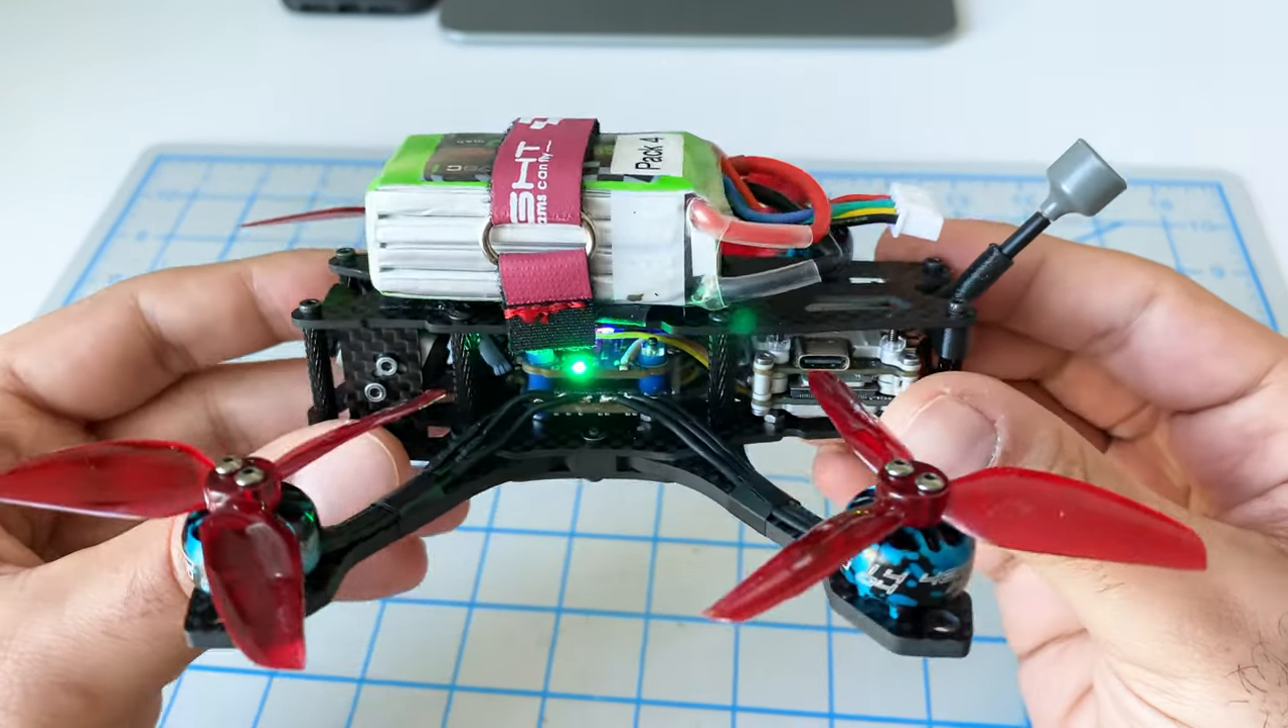Here is the frame all put together.